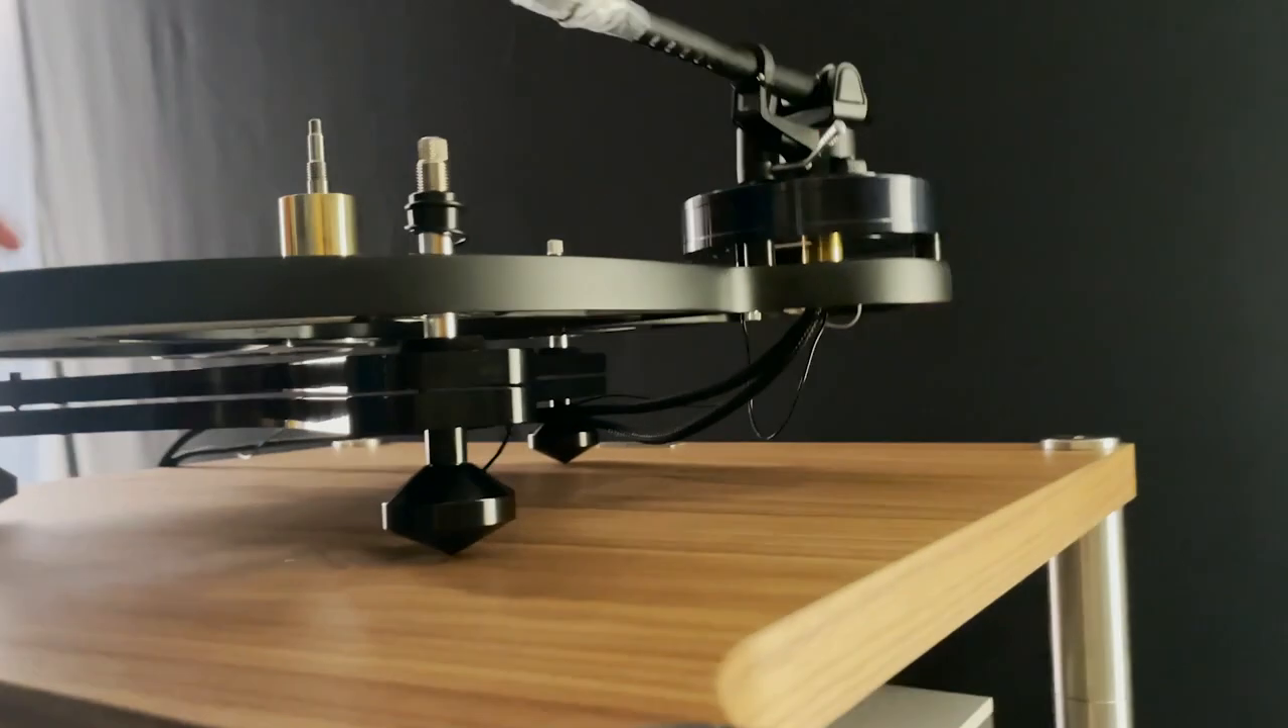So we've got the Tone Arm fitted. The base is level and in position.